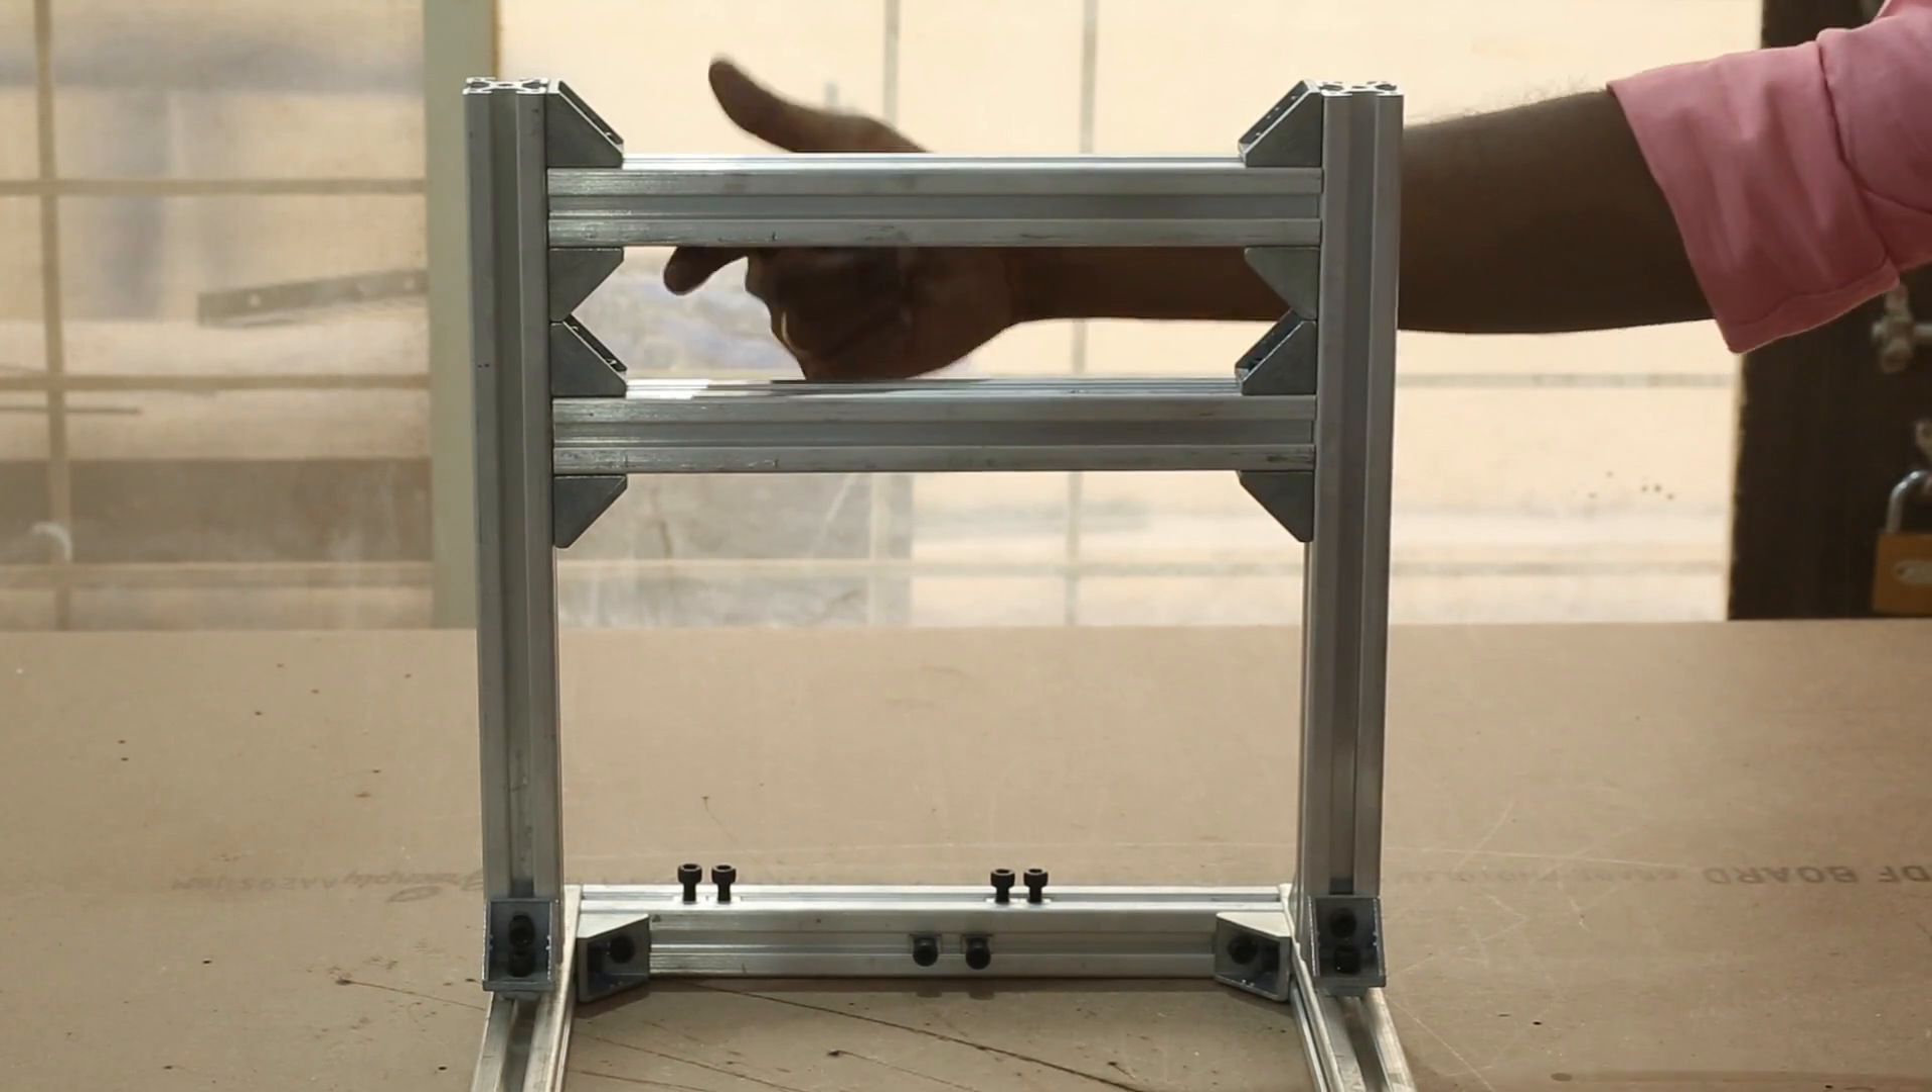In fact, all the corner blocks touch each other. This way I can be sure that the two rails run parallel to each other.